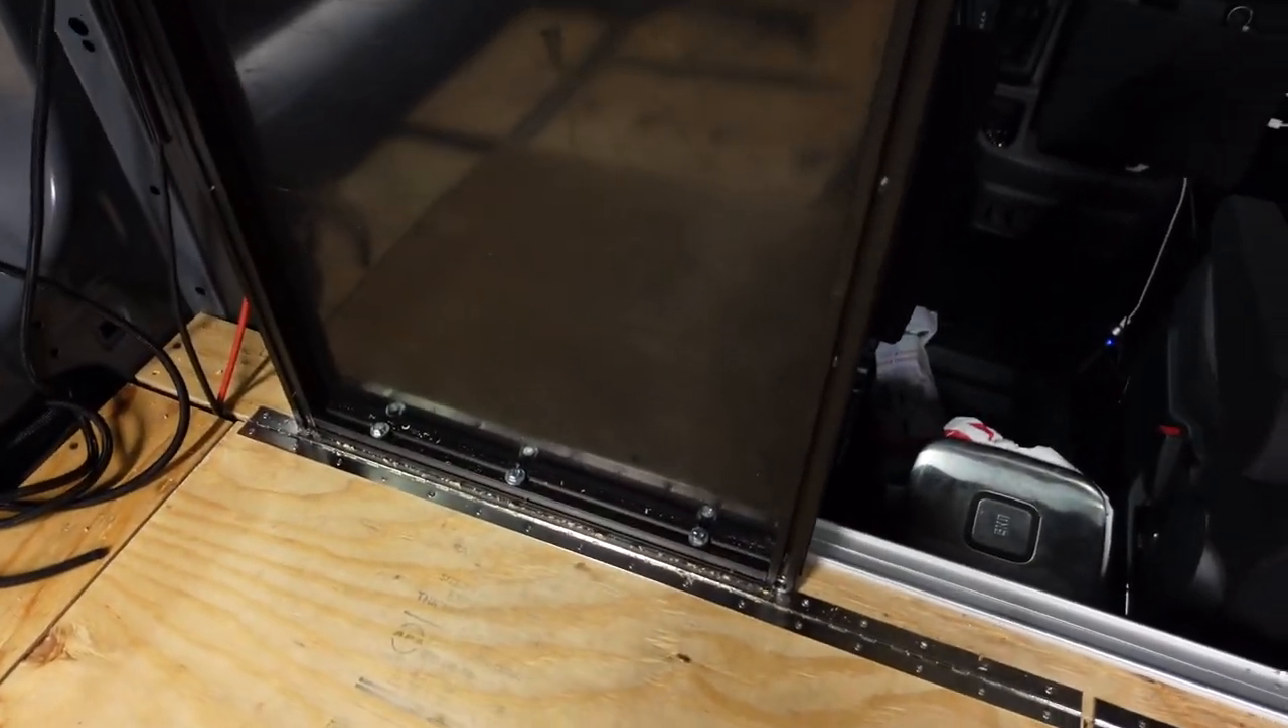The stationary panel is in now I bolted it to the bench seat here through the bottom so this is now very sturdy which means once we get the face on it we'll be able to lean on it.